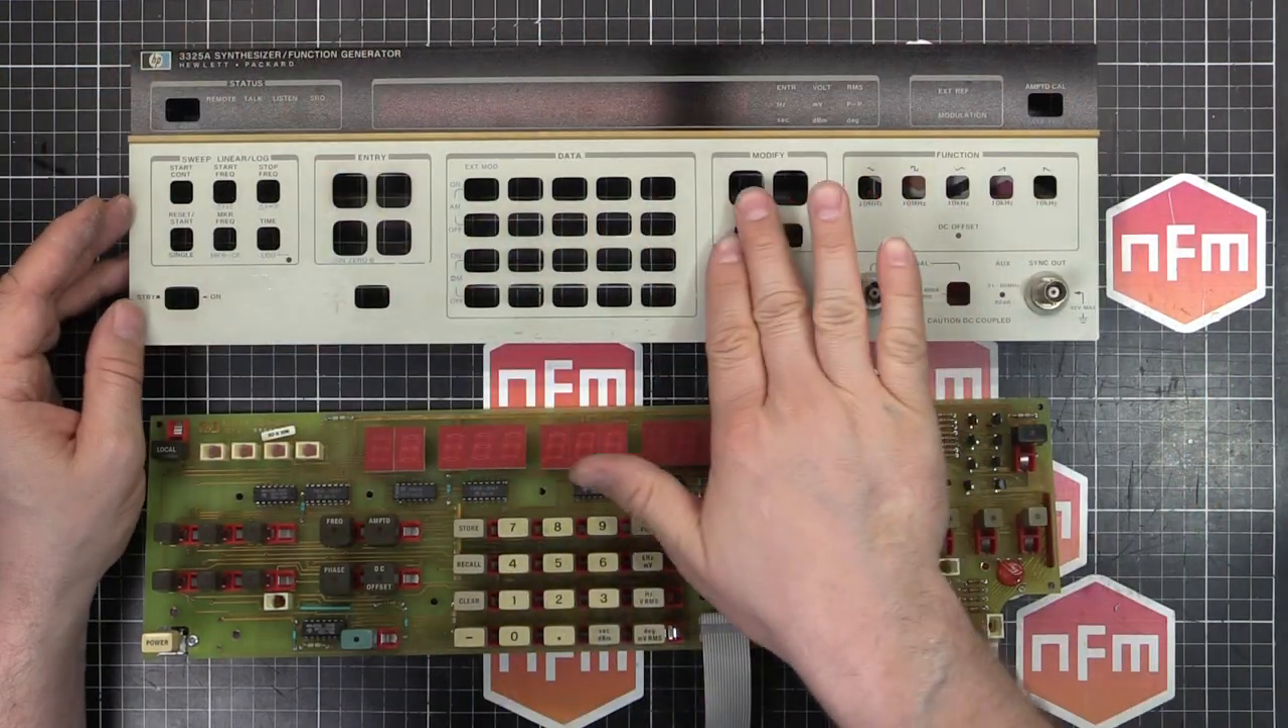Alright, so here we are with the front panel. I've already taken it apart as you can see.